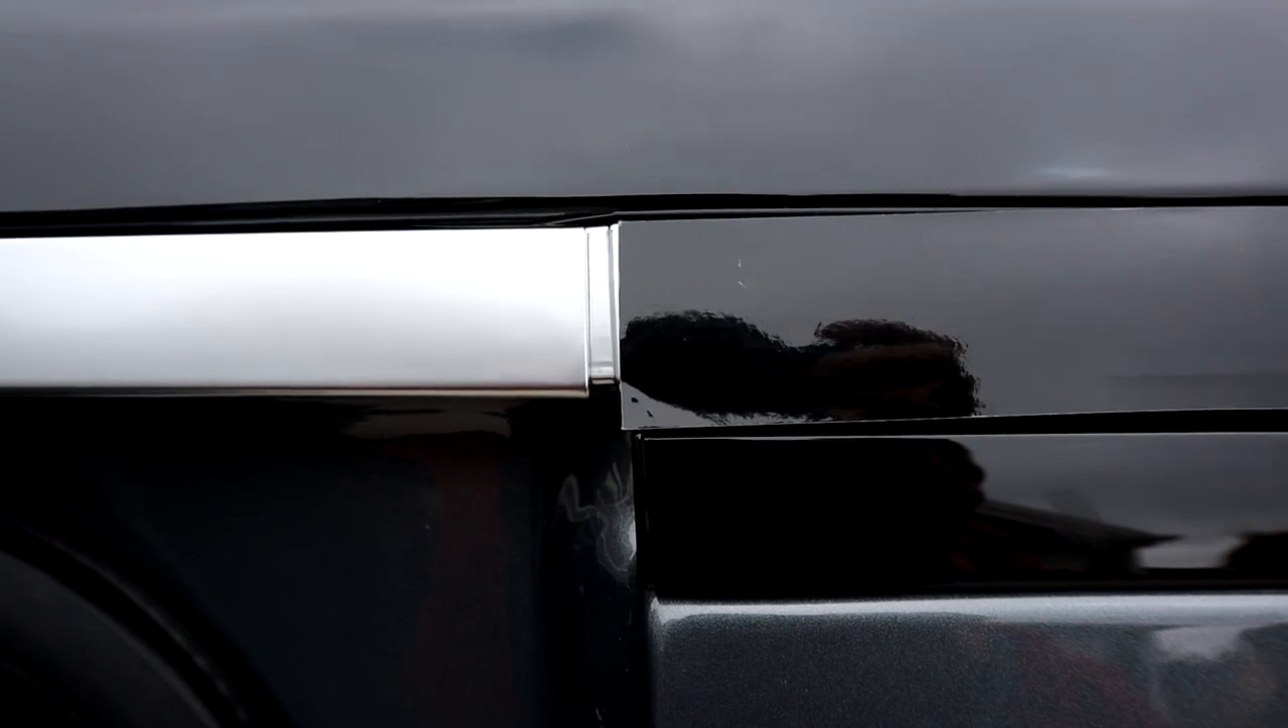And if you notice, sometimes the trim isn't quite long enough. So you see there's a little gap there.